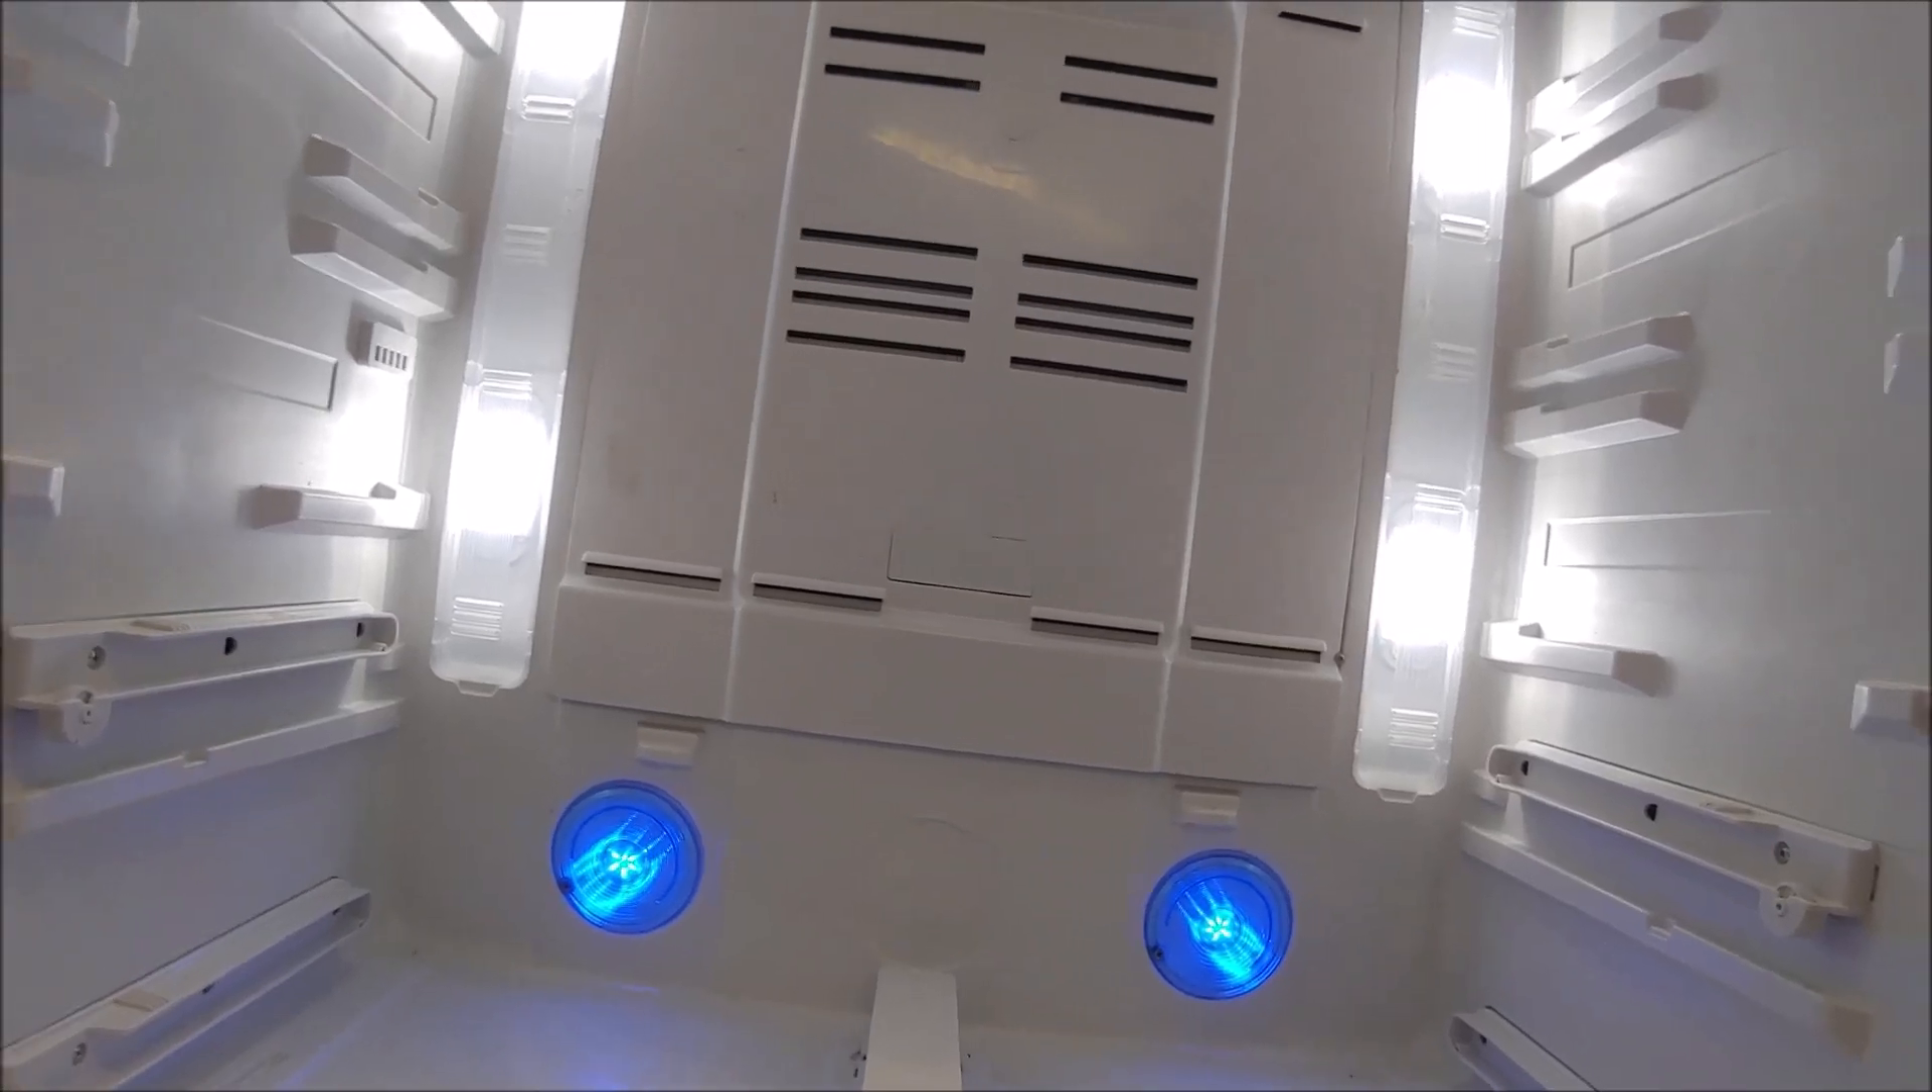But I've put the cover back so the cold plate is completely hidden.